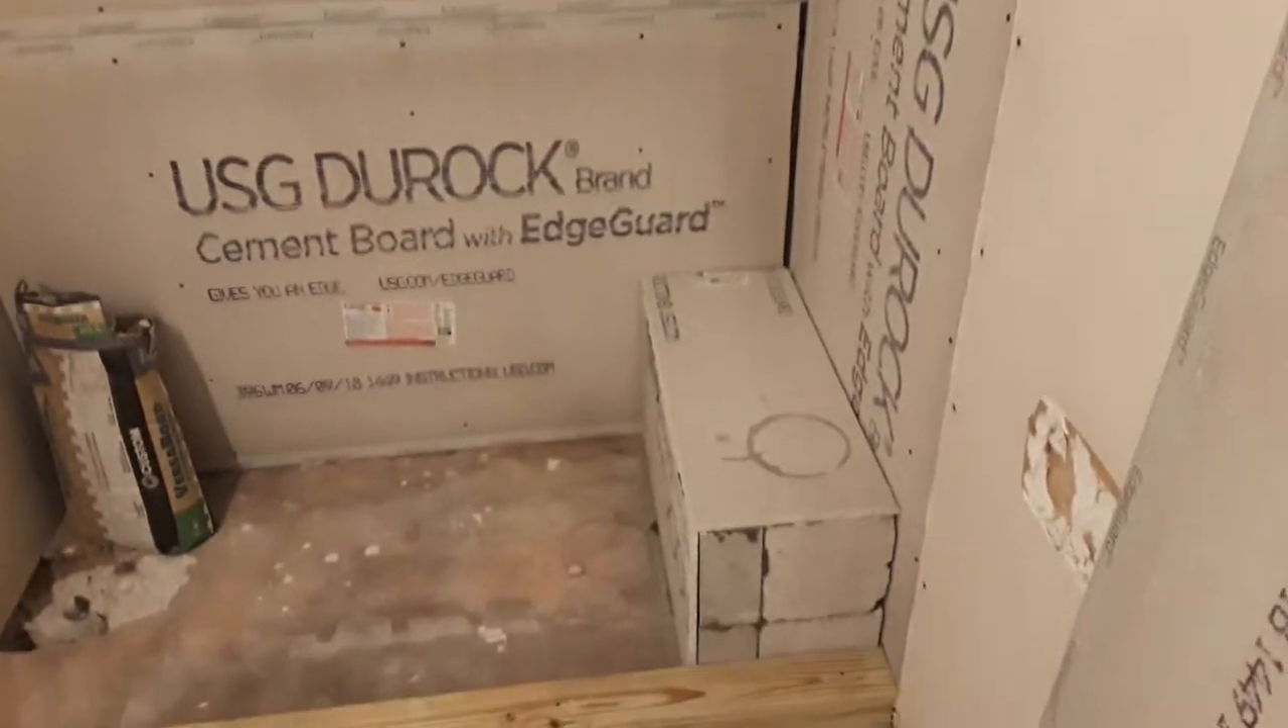Today I was able to get my DuraRock installed. I got my block set in place for the bench.